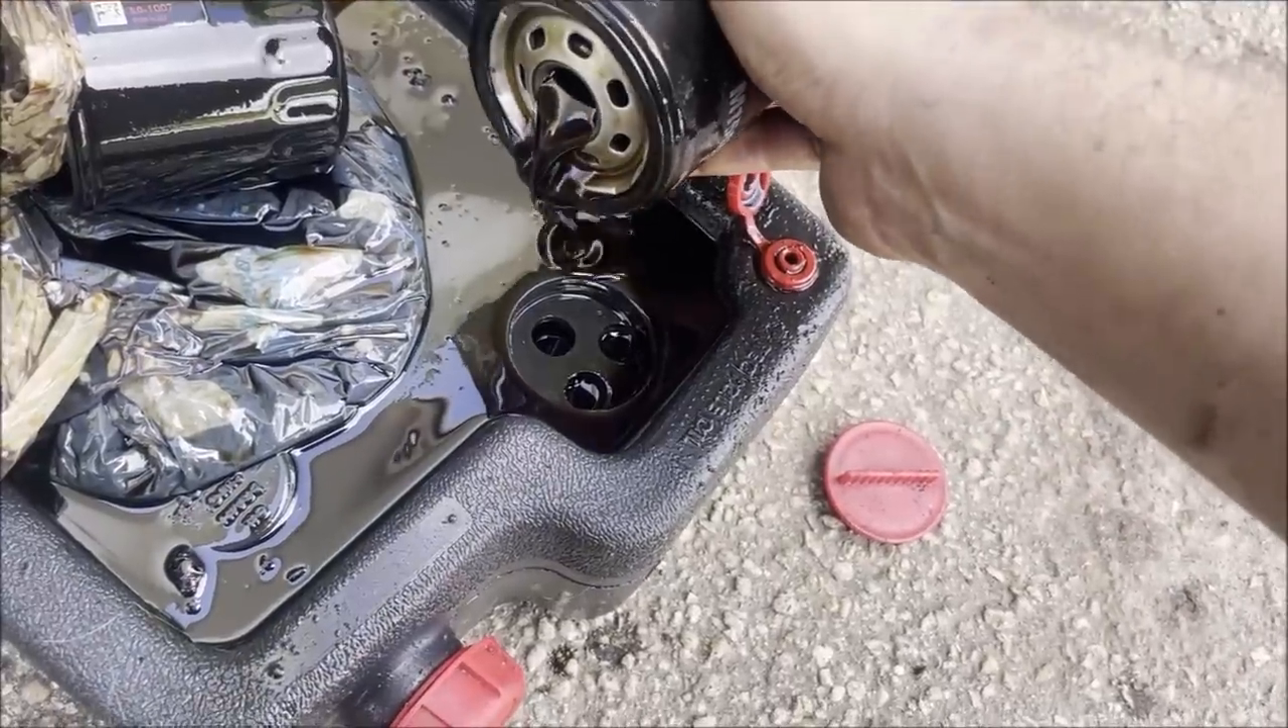I got the oil filter out.